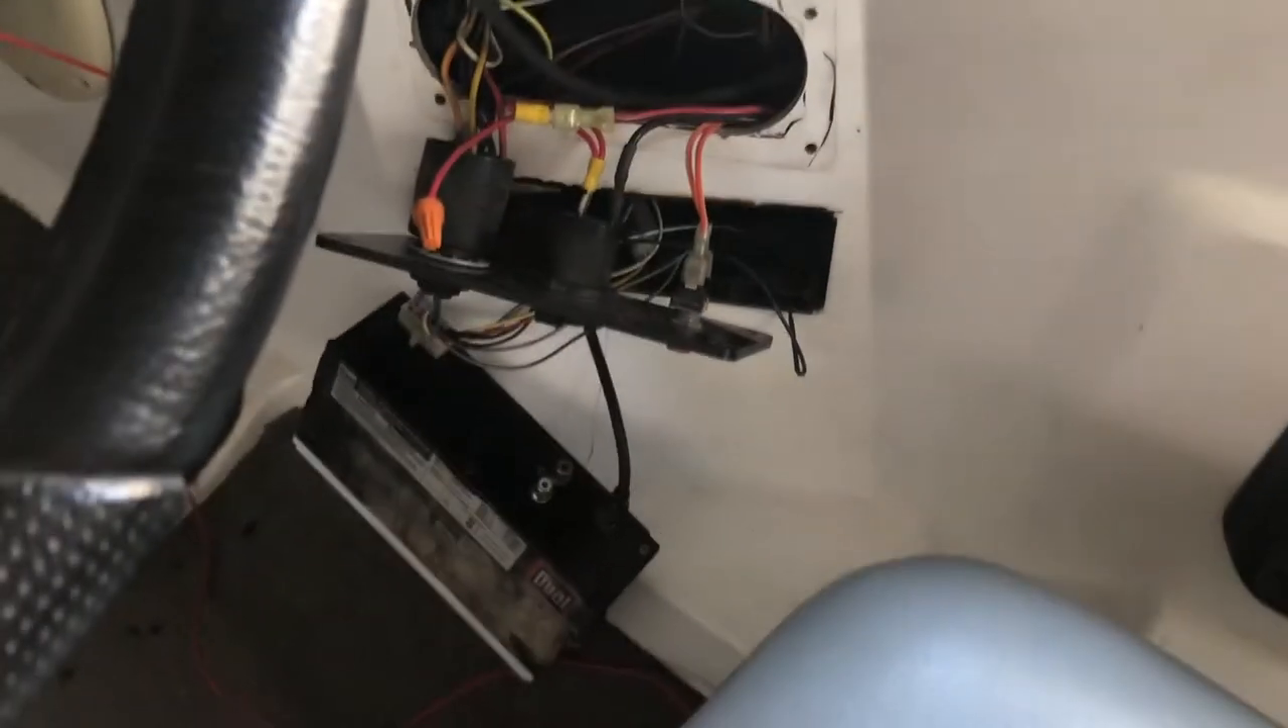Right here I took this panel off along with my radio.